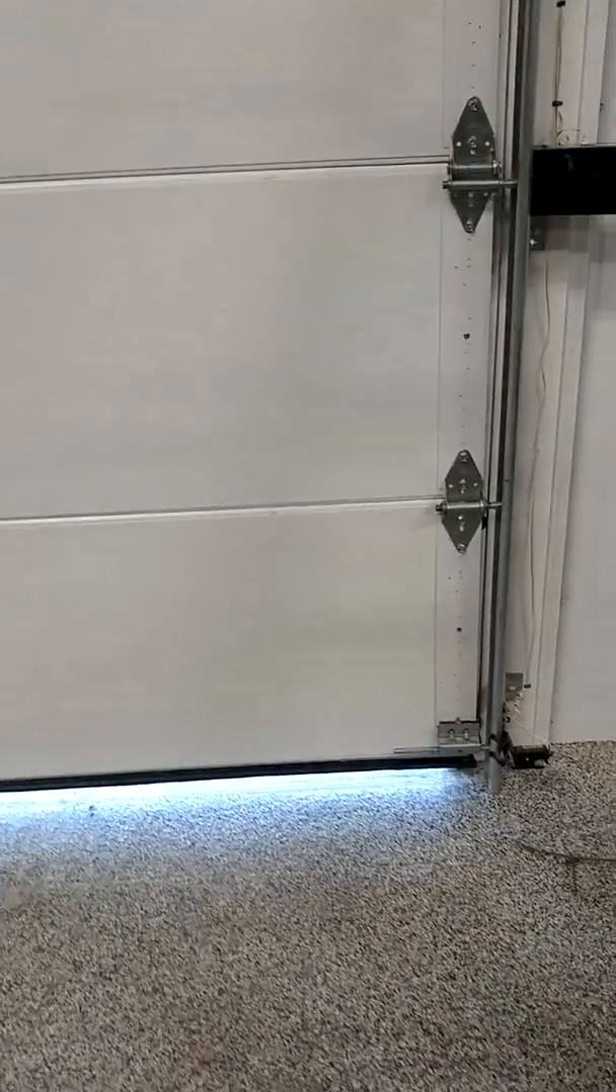So the first thing you notice that door it's not sitting flat on the on the floor.